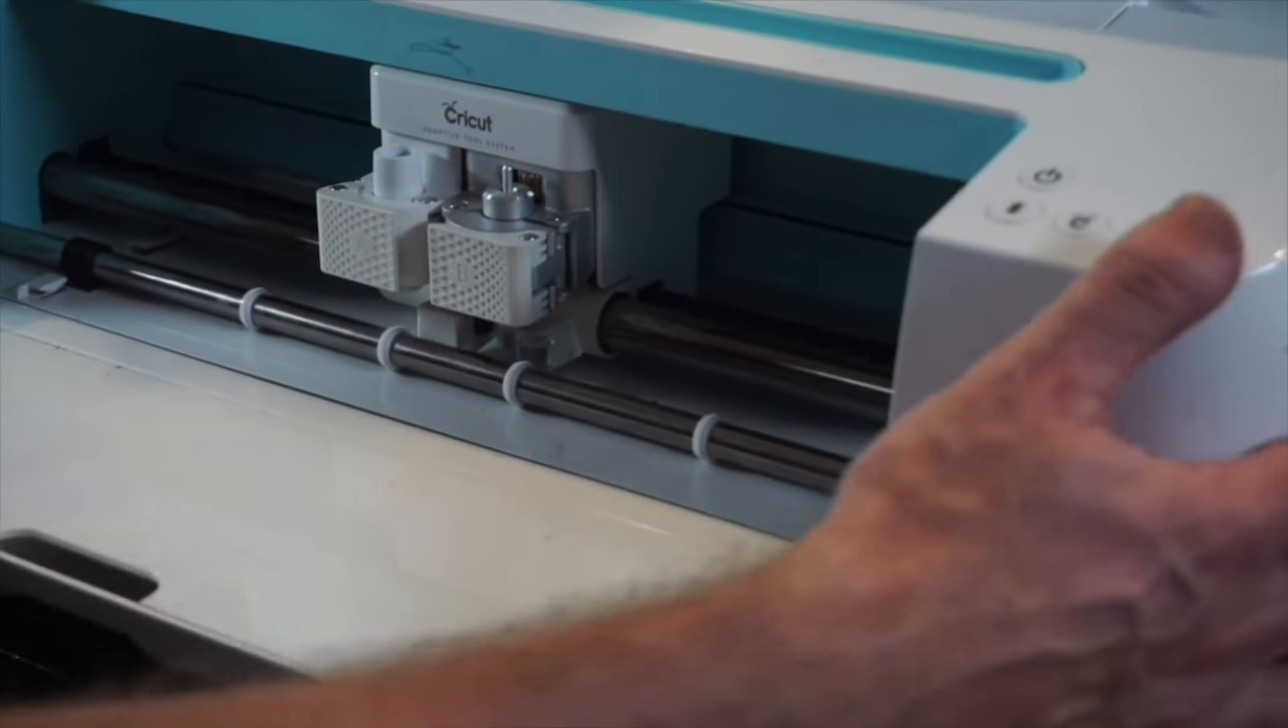All right there it's all back together we've got the new rollers in place.